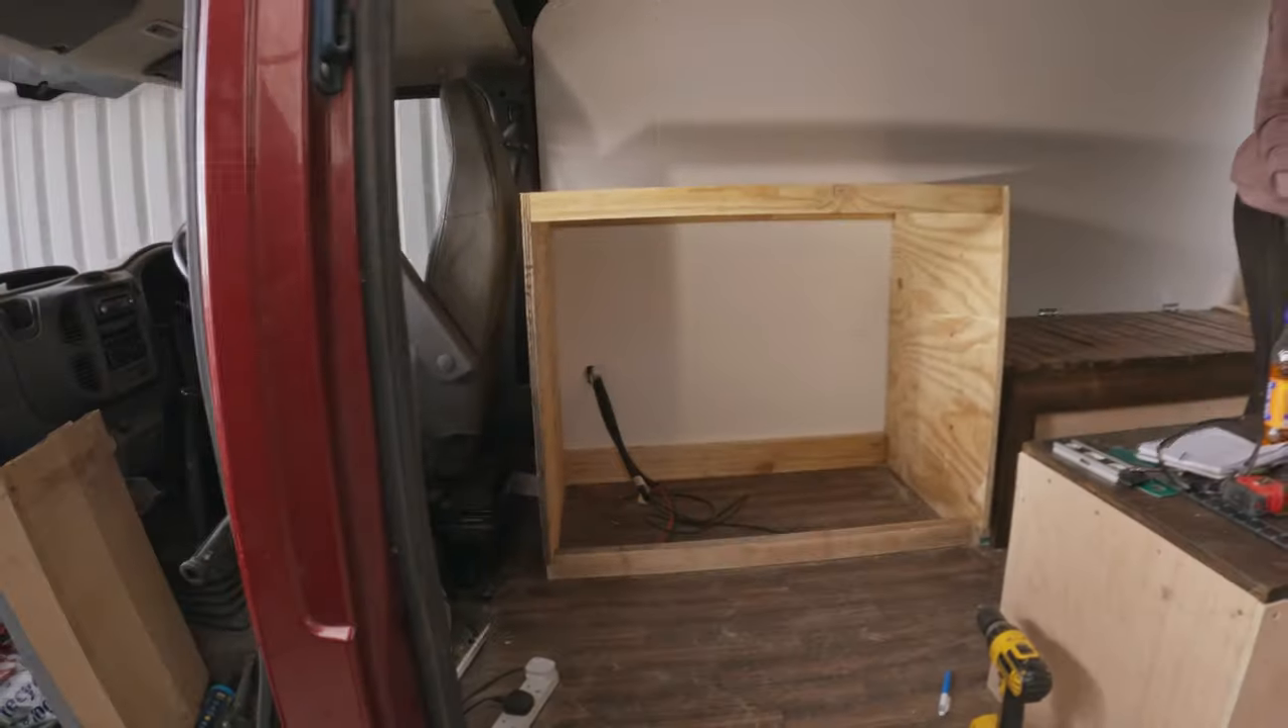And voila! The main box shape of our kitchen unit complete.